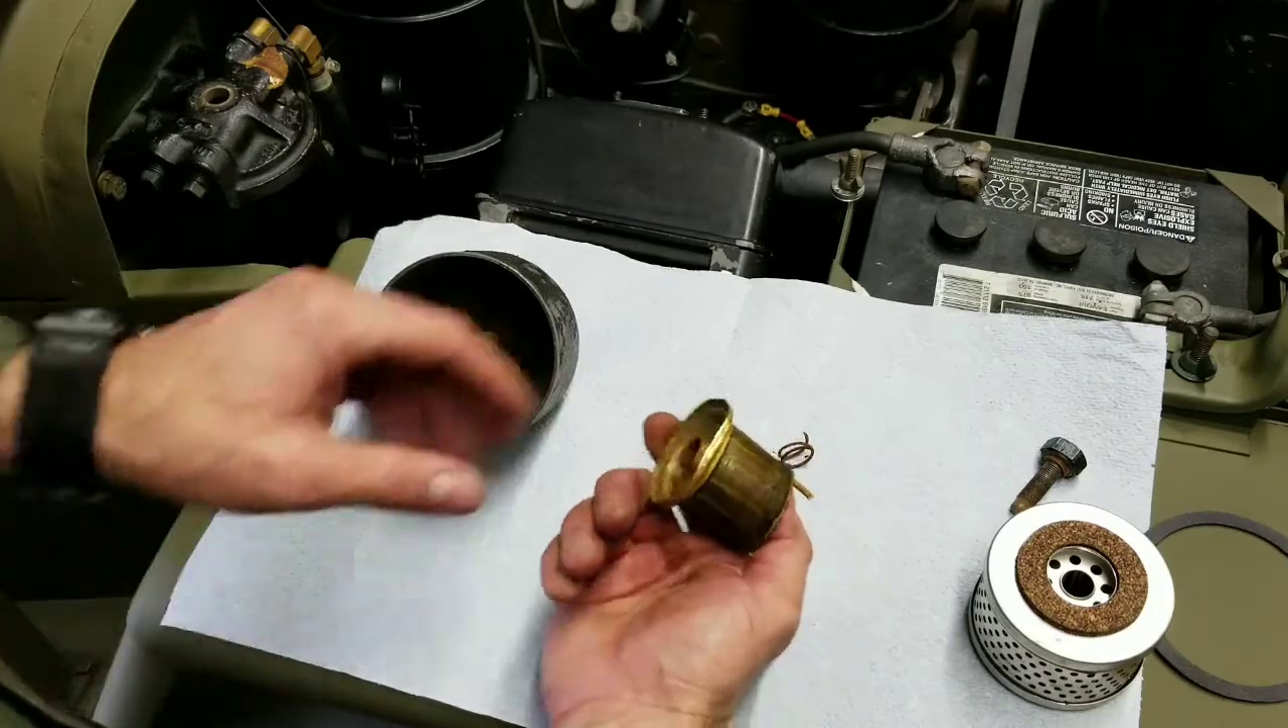With a little bit of work I got the old filter strainer out.